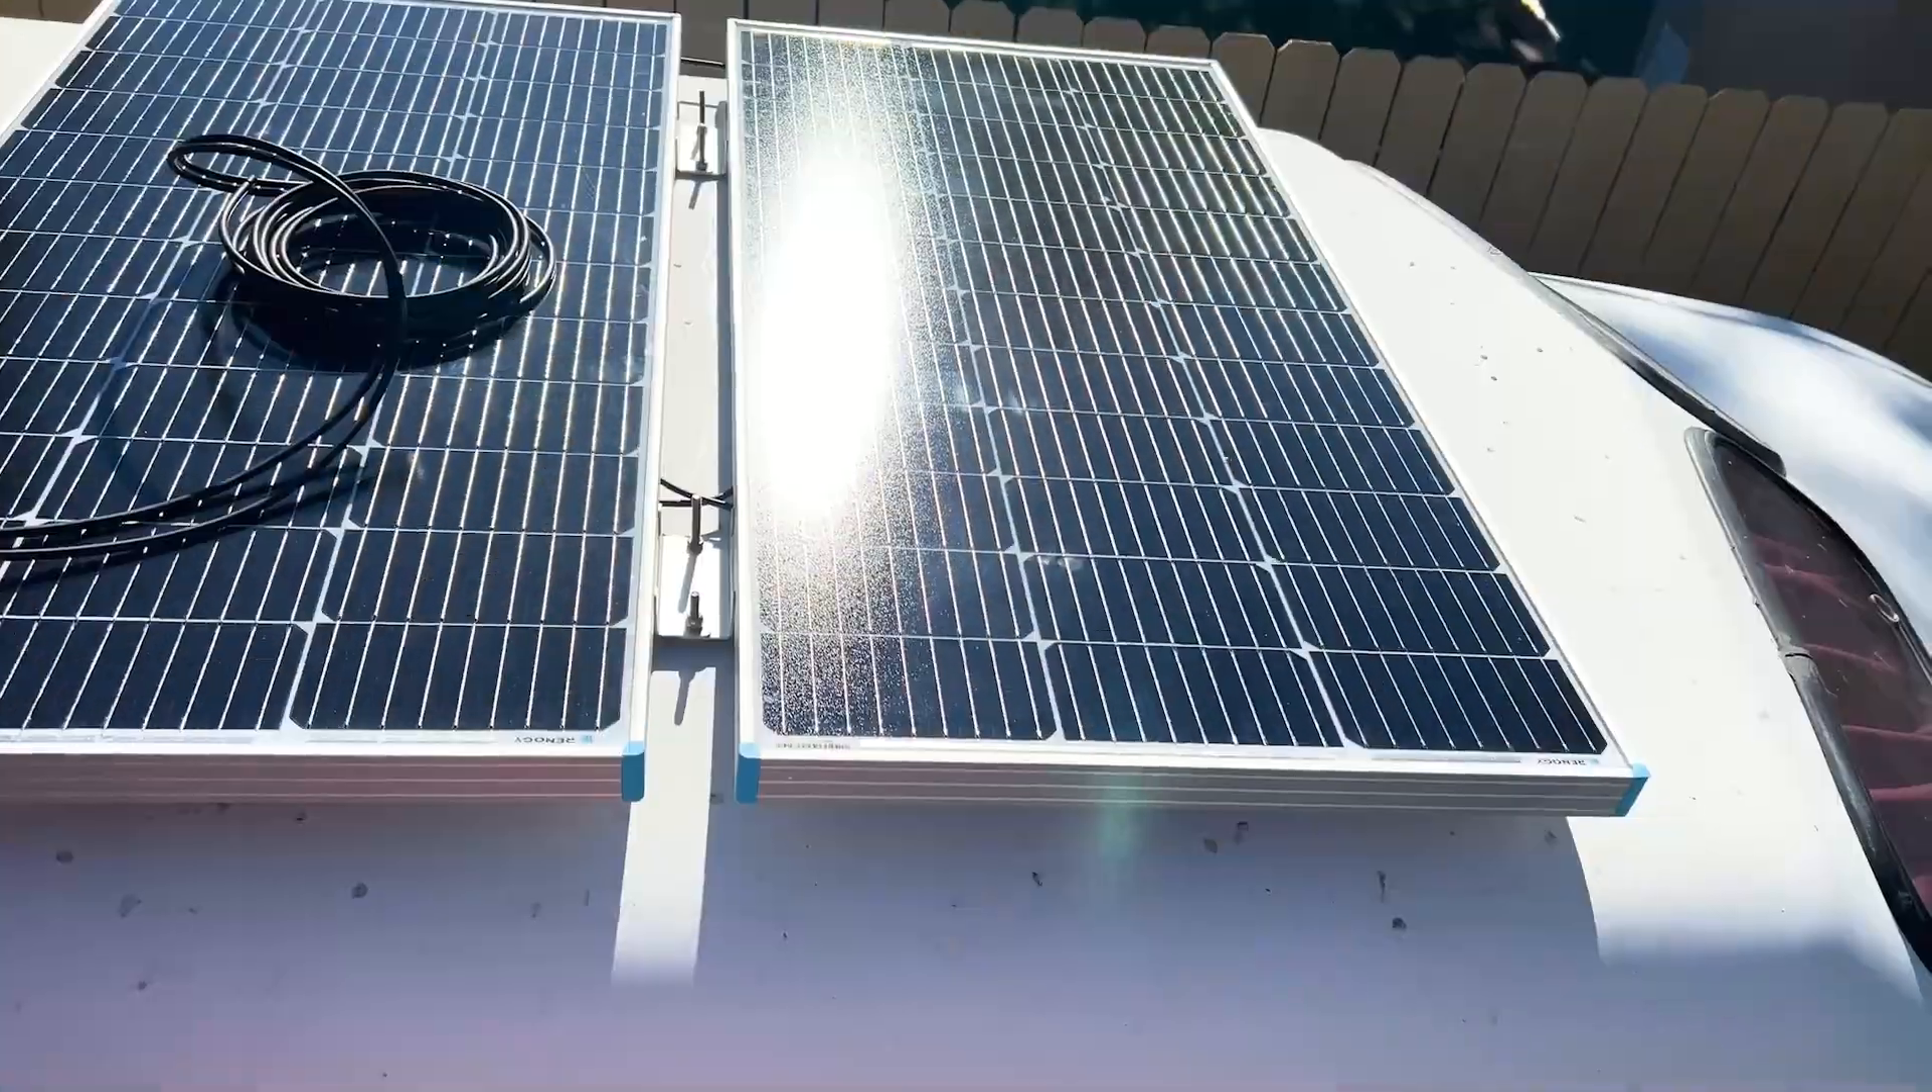Okay, panels are up.